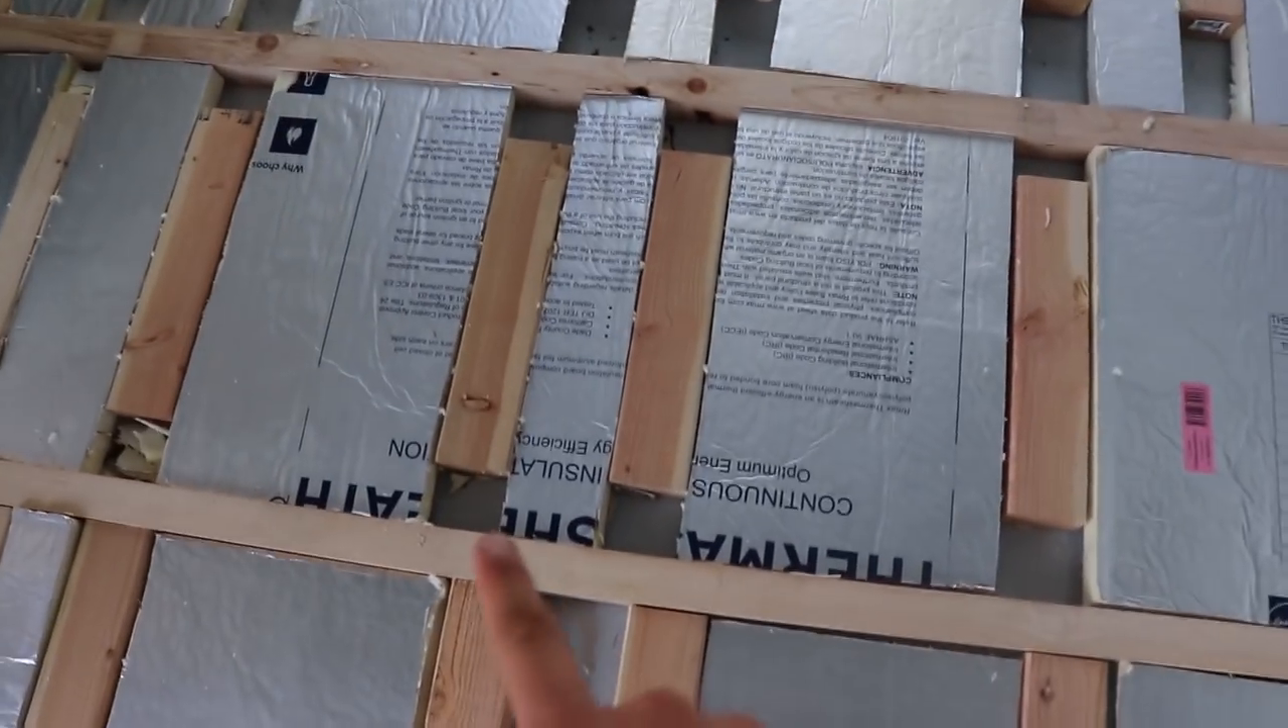We have these insulation boards down in between all of these wood strips You can see some of these little gaps here.